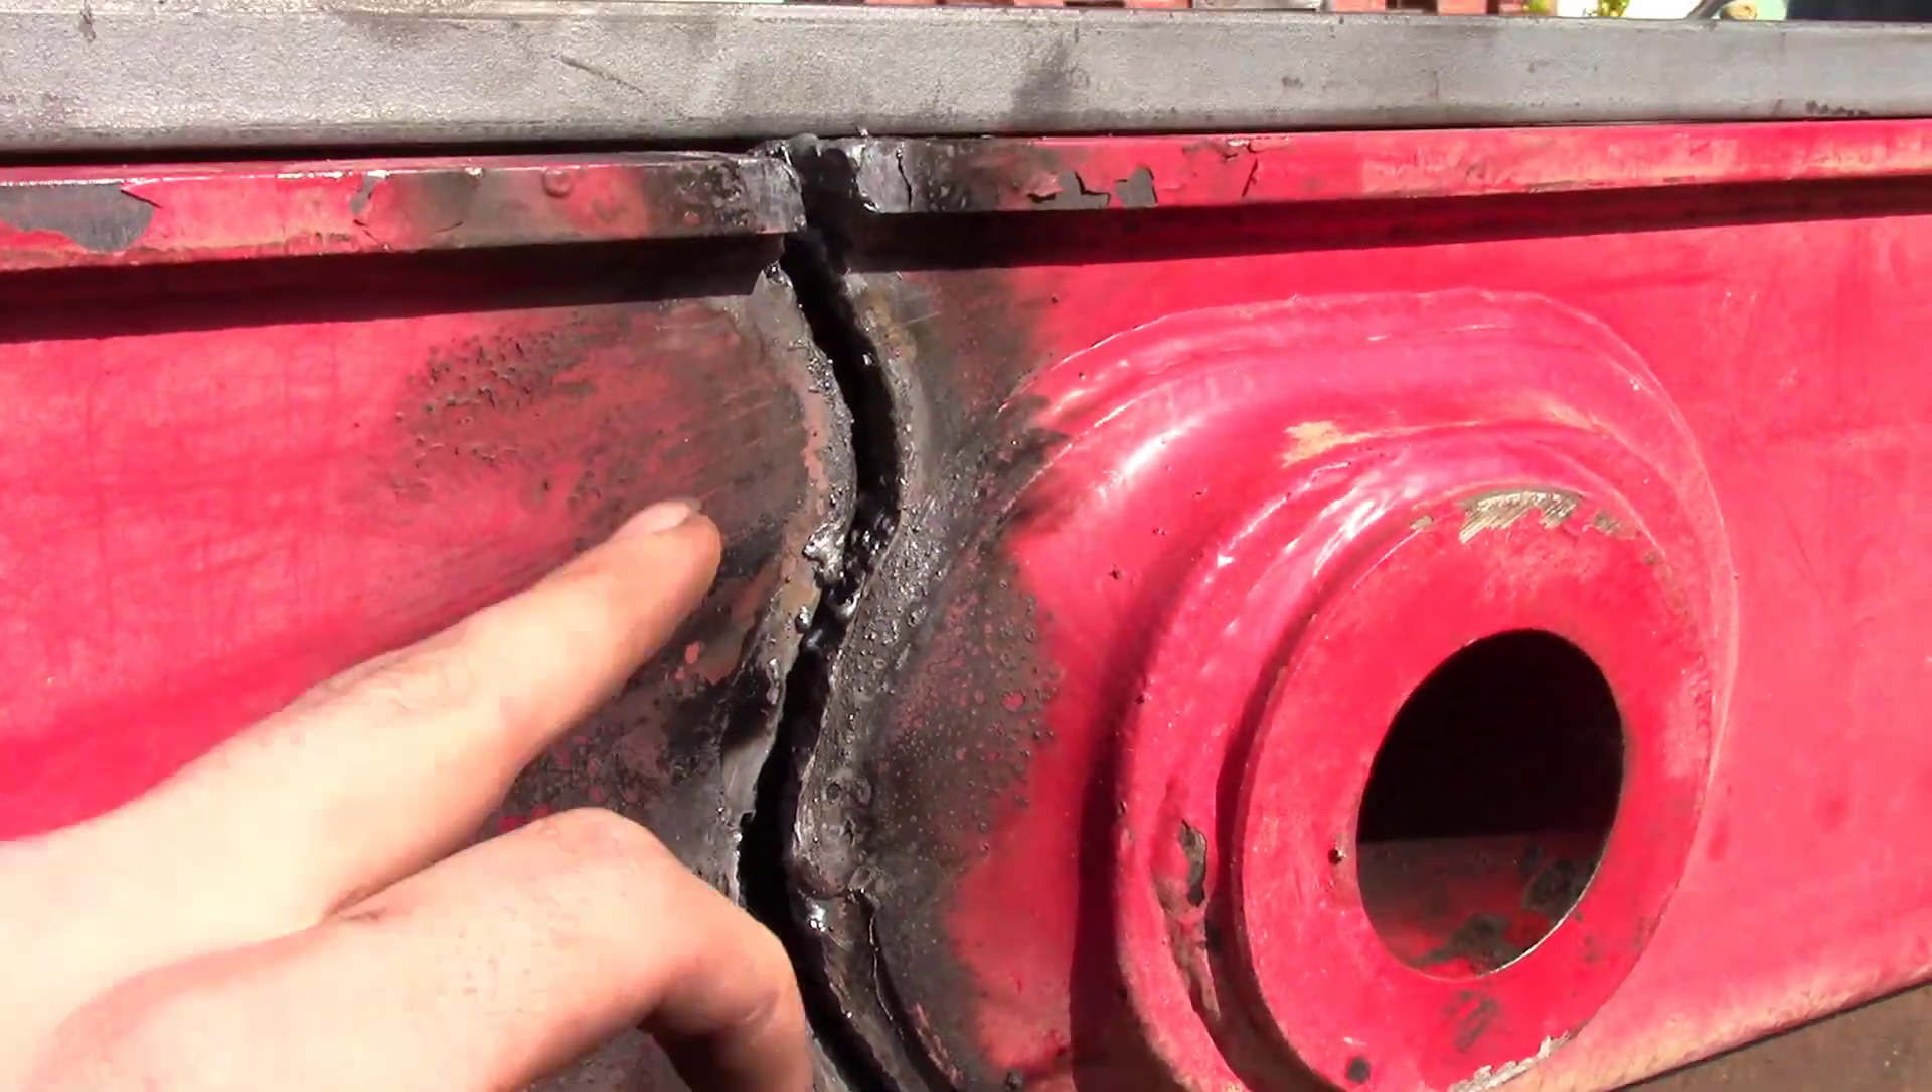Okay, if you can see, we've got a pretty bad gap here, you know, as far as being straight with itself.